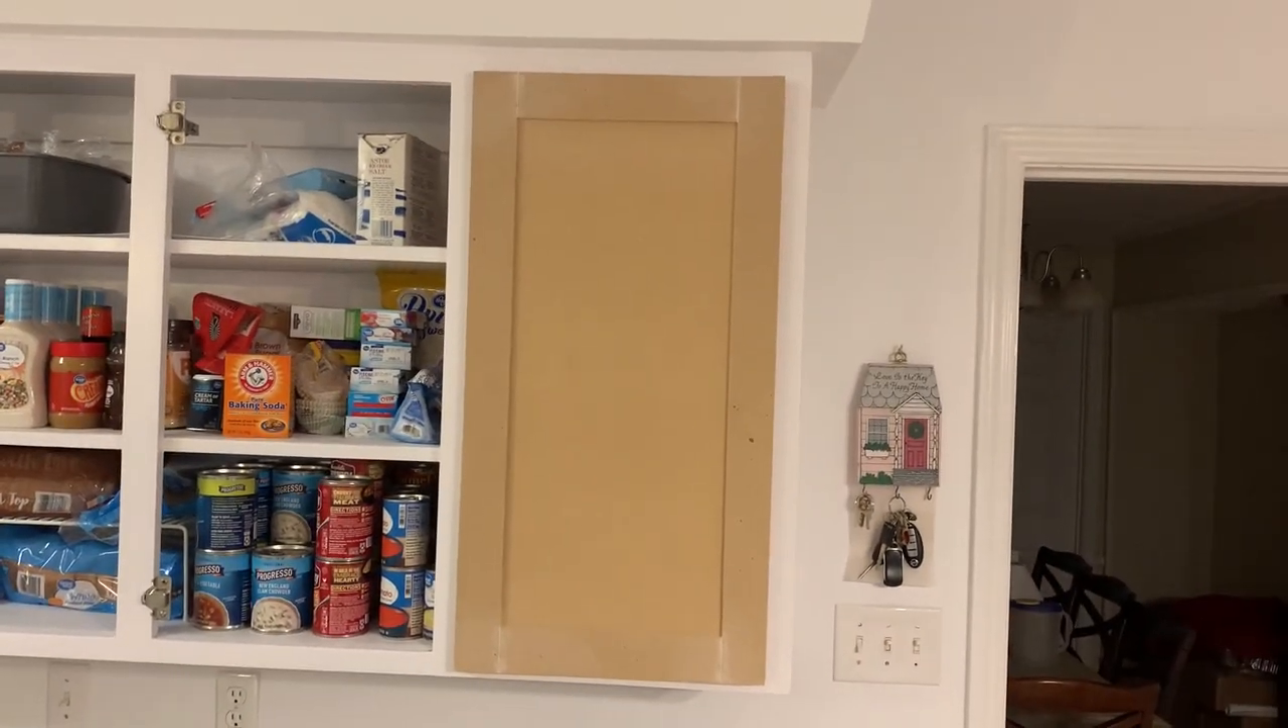All right we've gone ahead and sanded the areas where we filled uh the cracks and i went ahead and hung this door so y 'all can see how it uh looks.